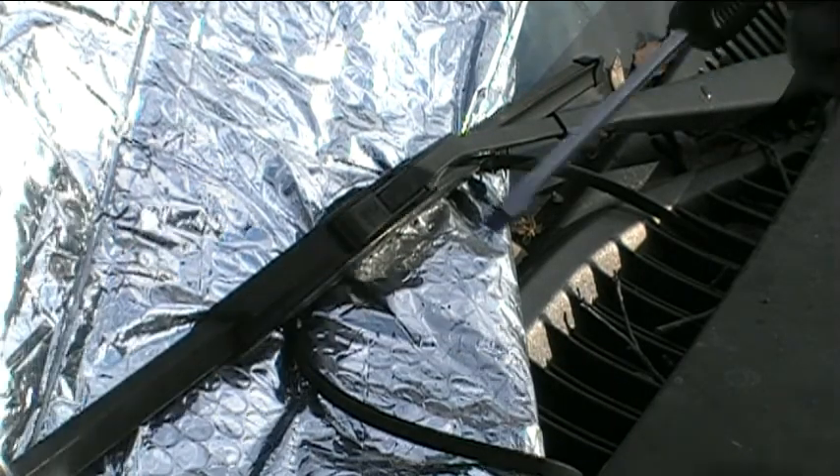Okay, so now I have the sunshade underneath the wiper arm.